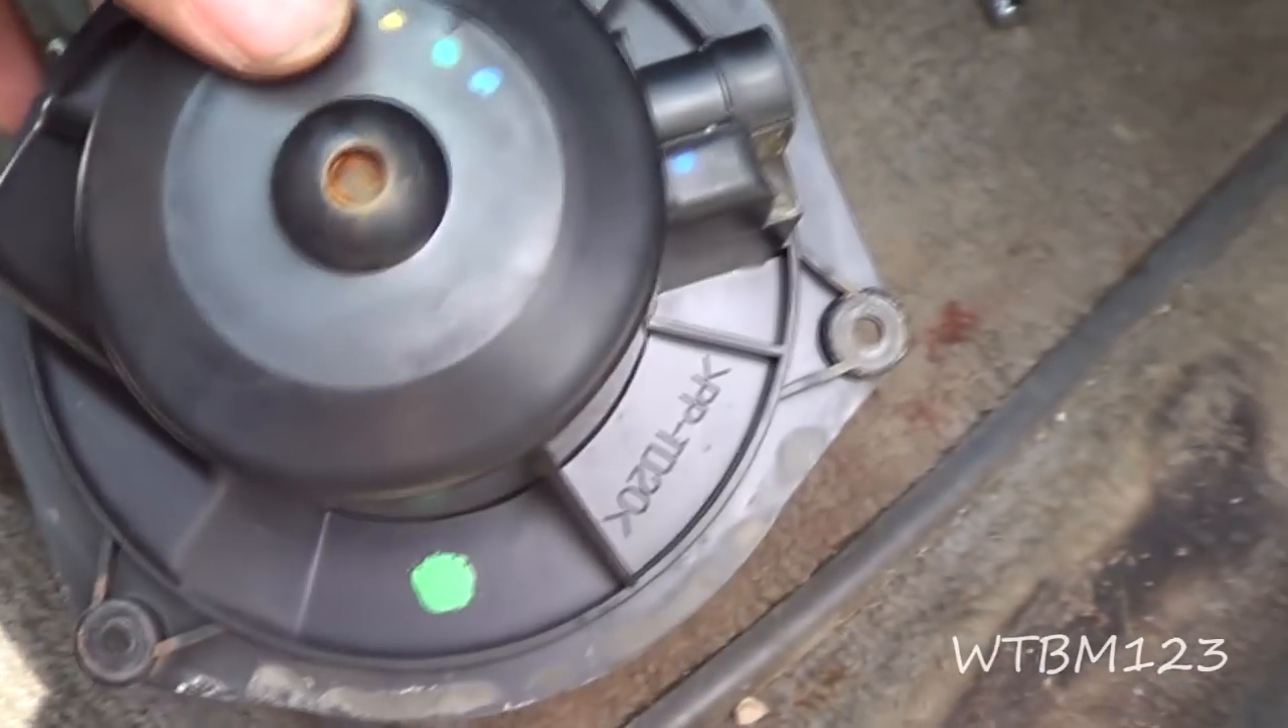Okay, I took the three screws out and dropped the fan motor out, which is pretty easy.